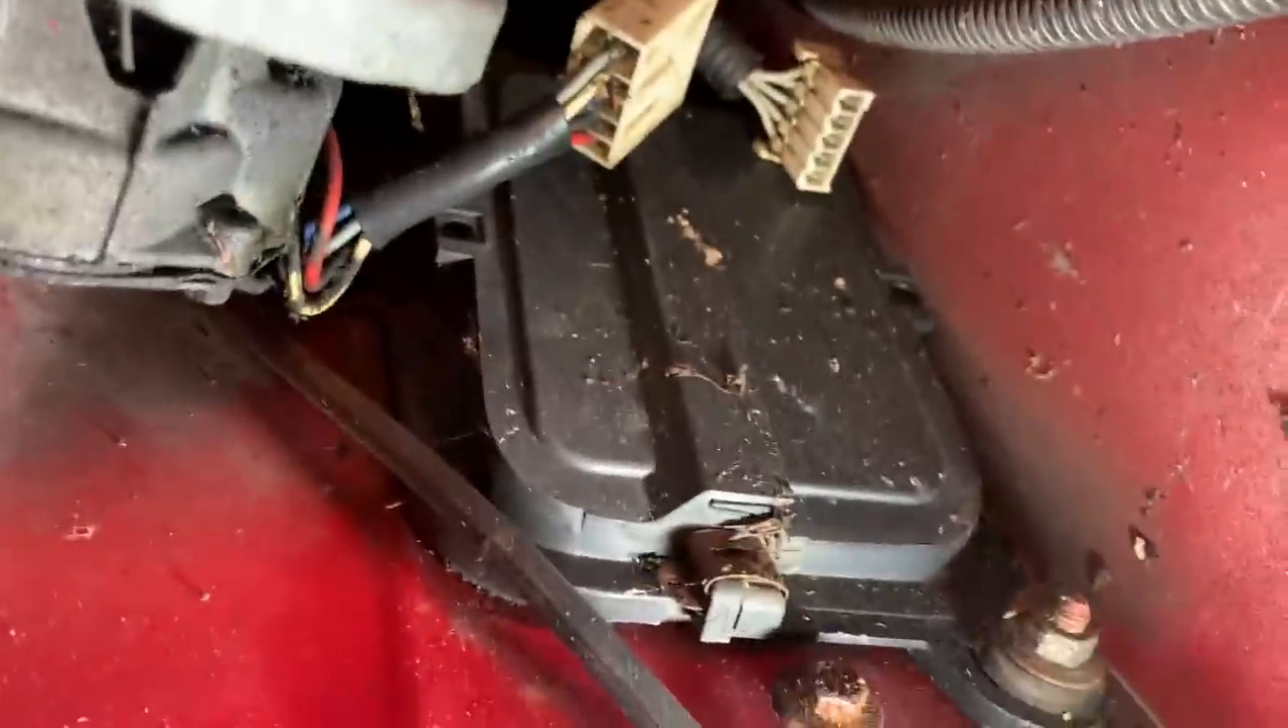There's the plug I've just disconnected.